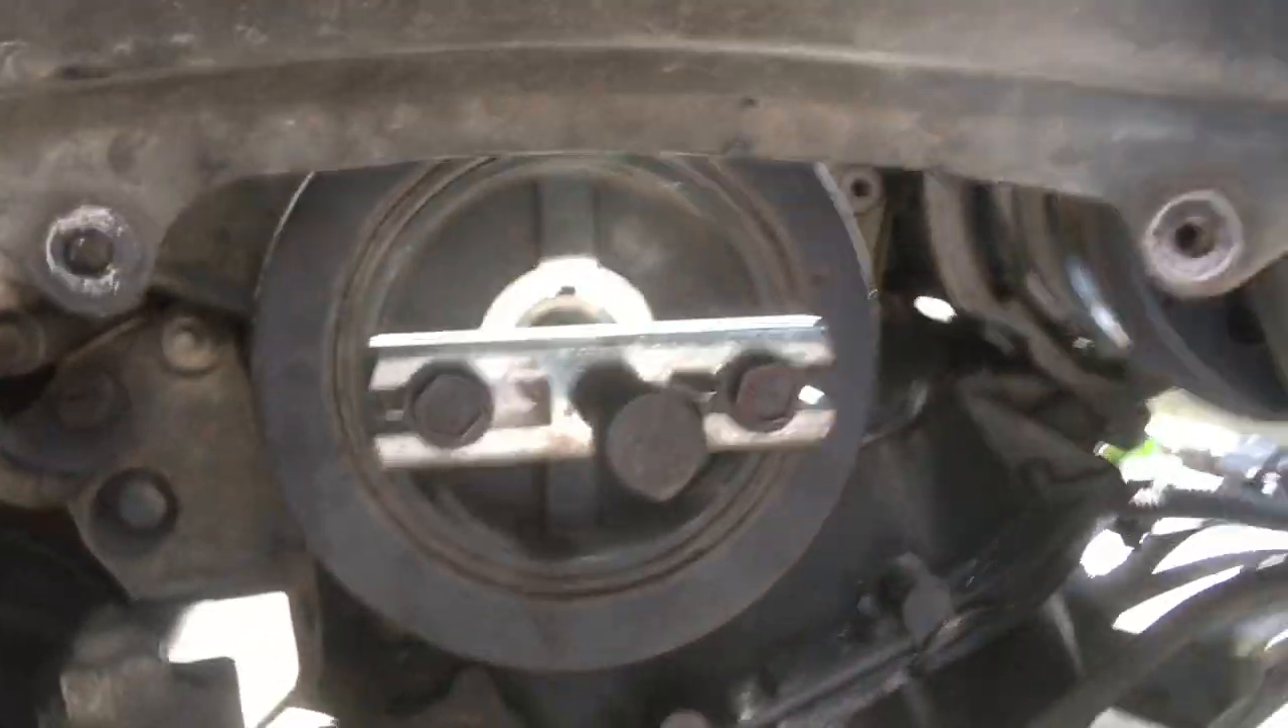So the t -bar puller fits in there just like that.